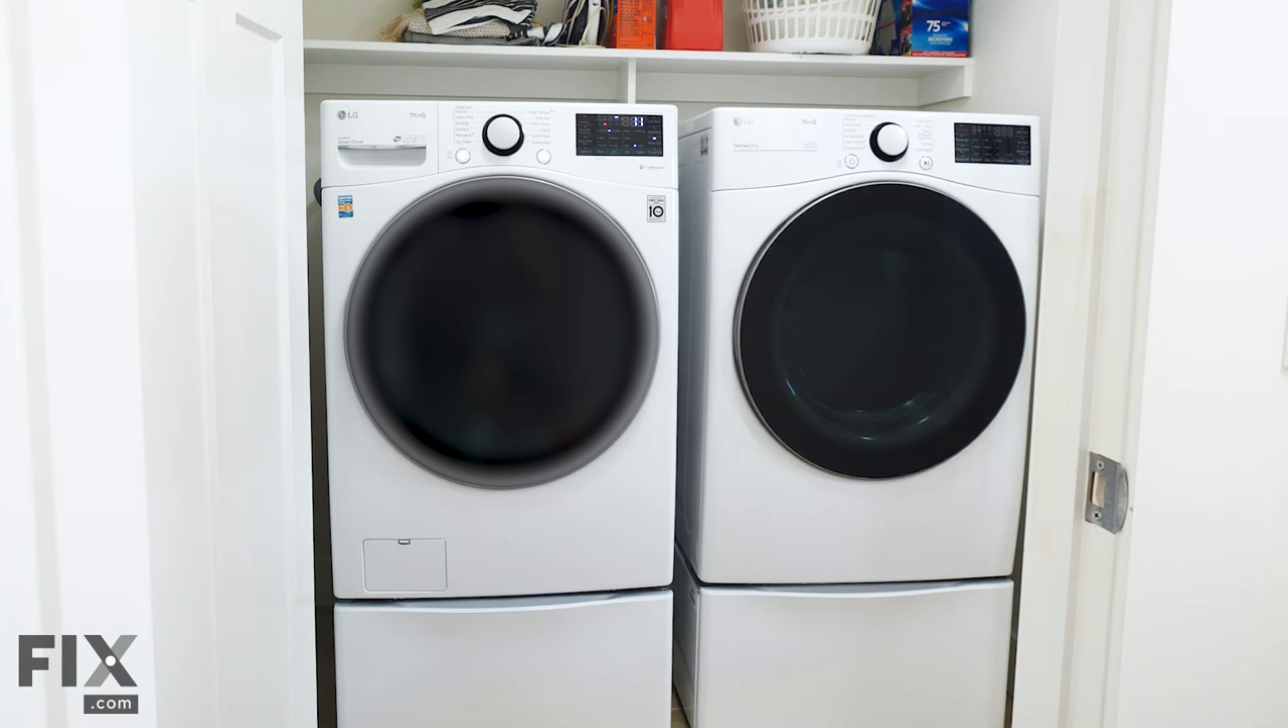We've got the washer in place now beside the dryer. We have them leveled up together and sitting square.